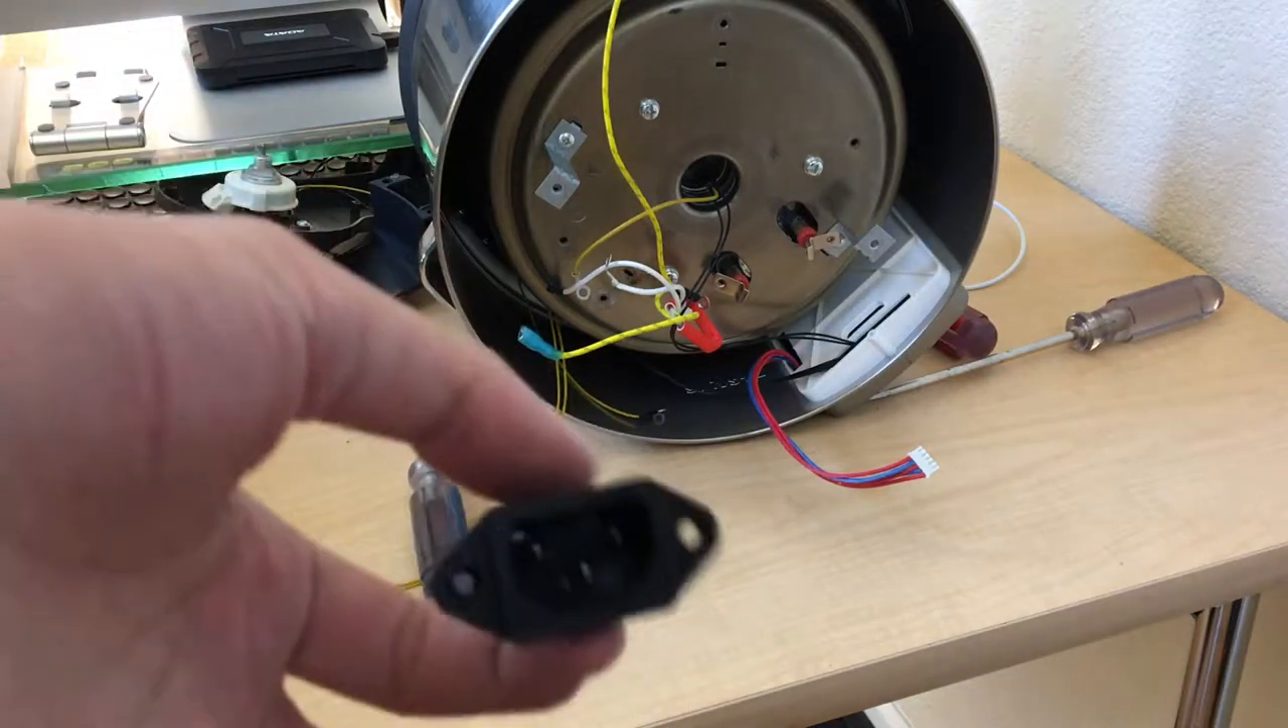And i also removed the power switch right here actually not the power switch the plug.